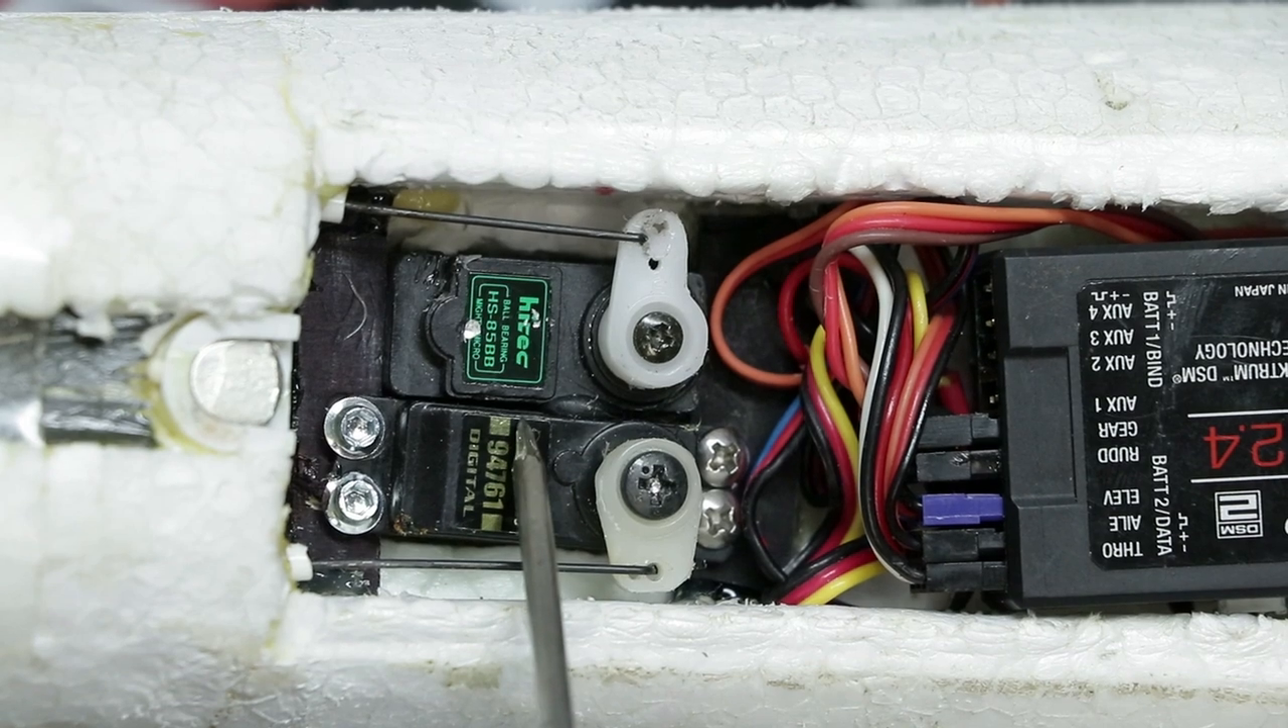So here's the finished install with the new servos for the rudder.